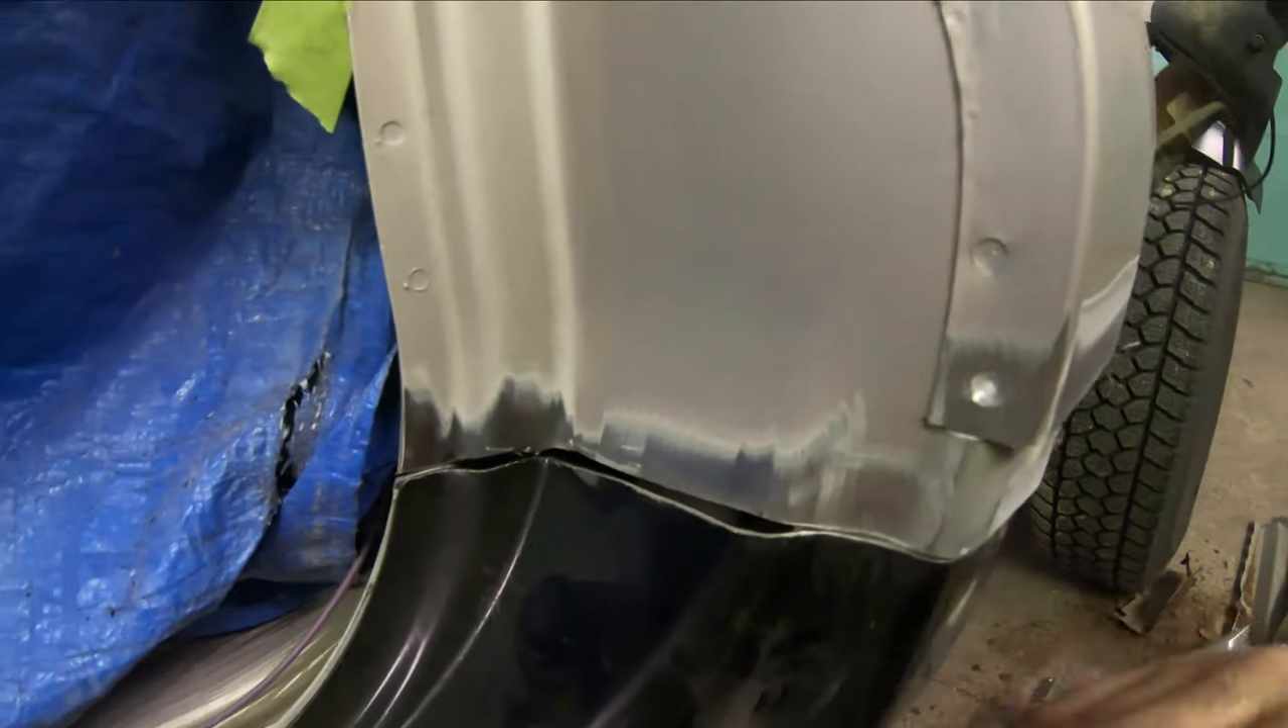You can see this metal it's not an exact fit to the new part.